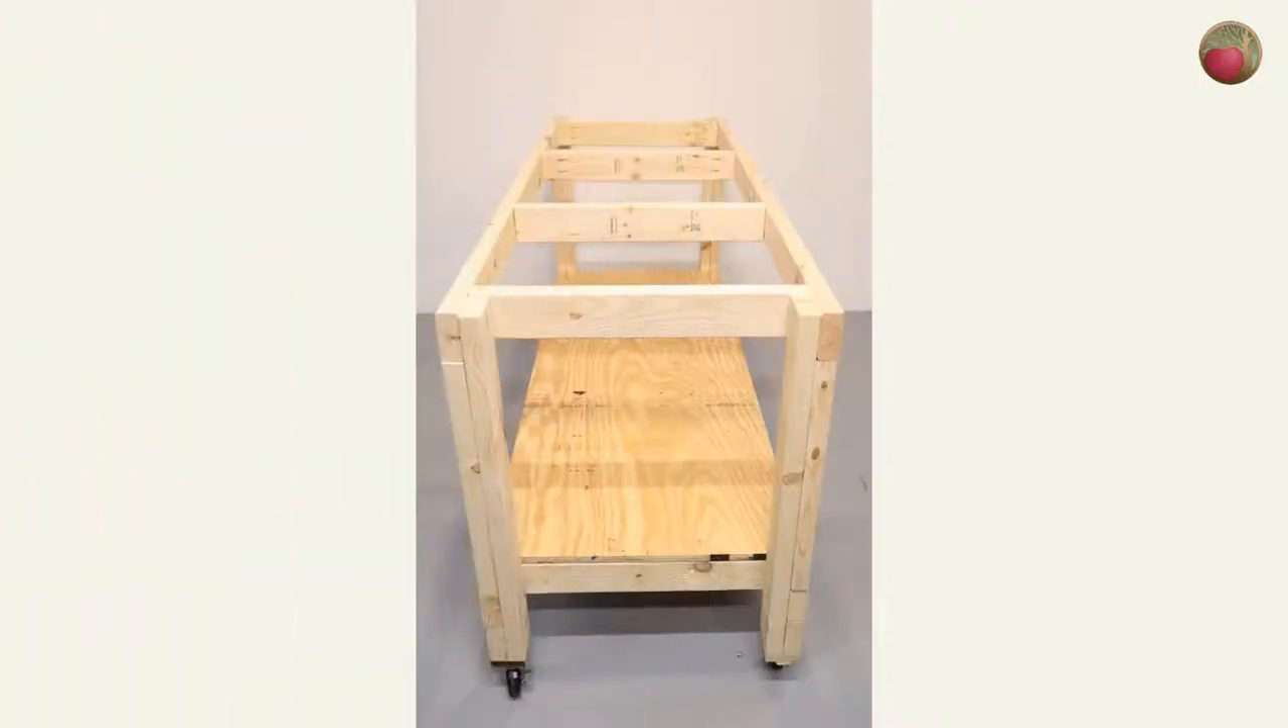And, you can also see that mounting my stretcher boards on the inside made it super easy to install the plywood for the lower shelf. I didn't have to cut a notch for the legs.